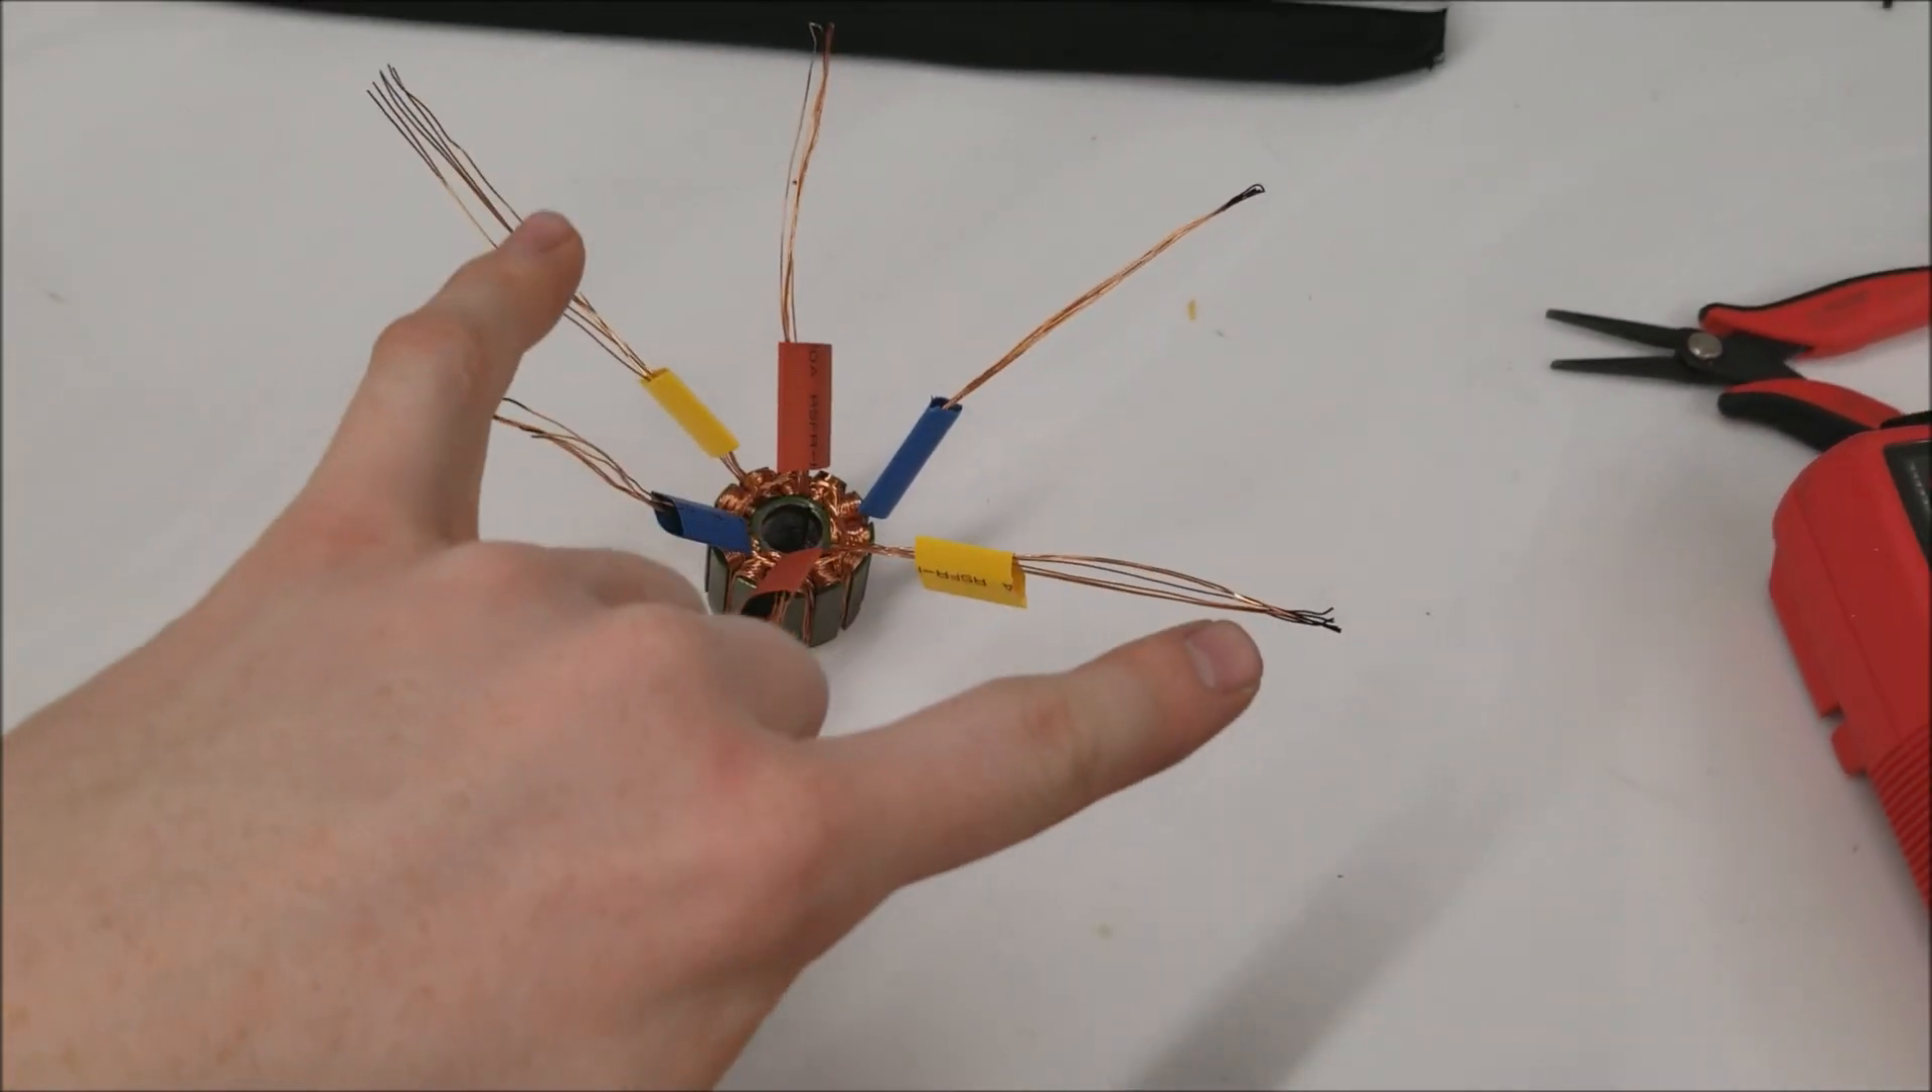Okay, so now I've separated all three phases into the six ends.